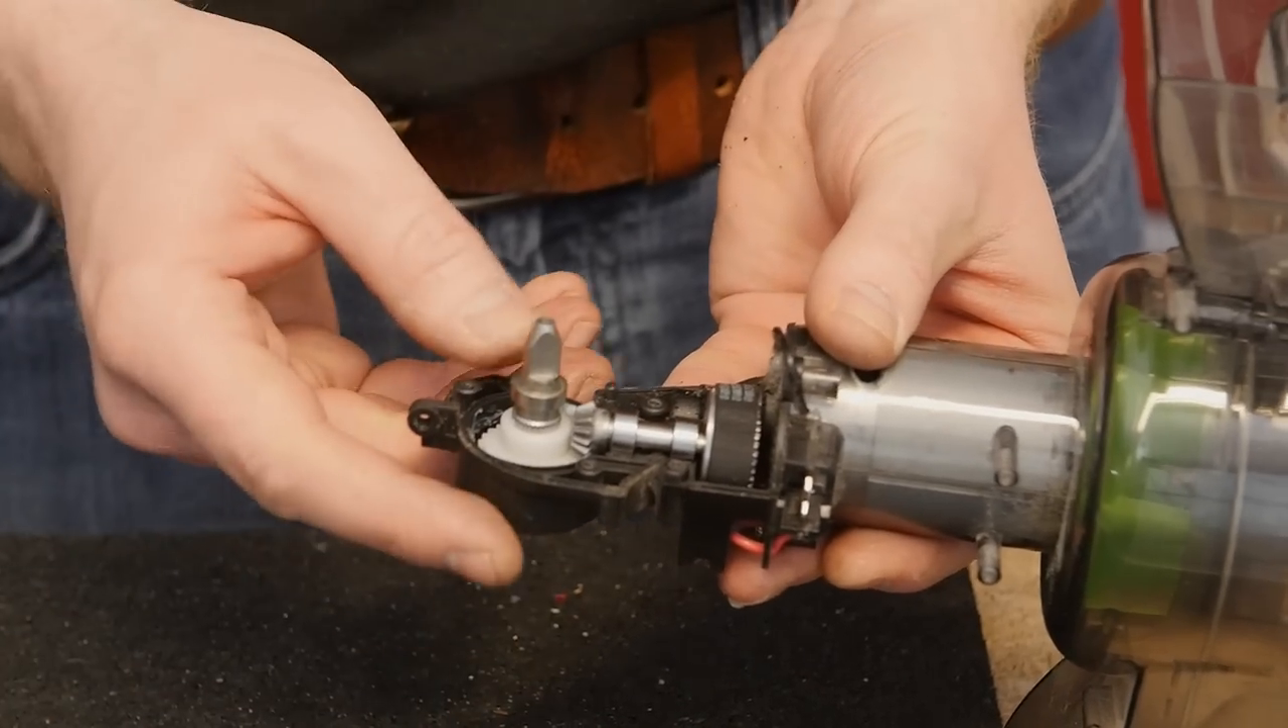With half of the gear assembly cover taken off here we can see the assembly inside.